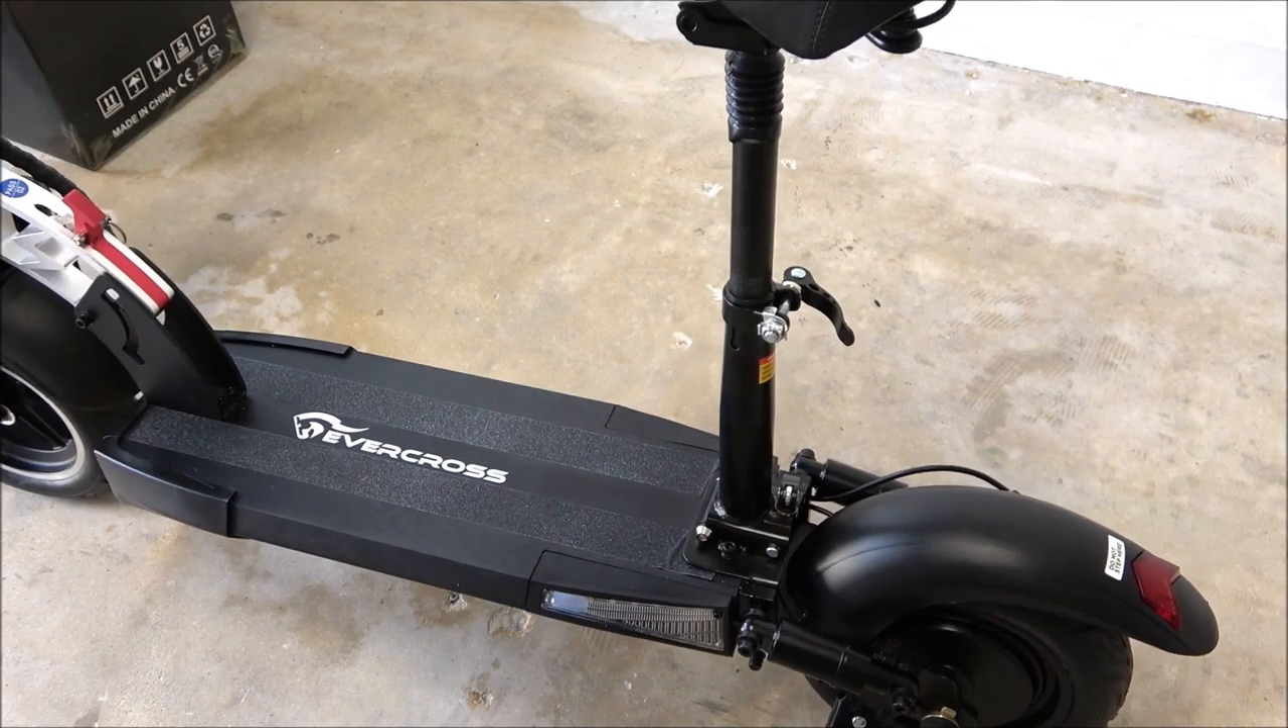We have the seat all set up and ready to go.